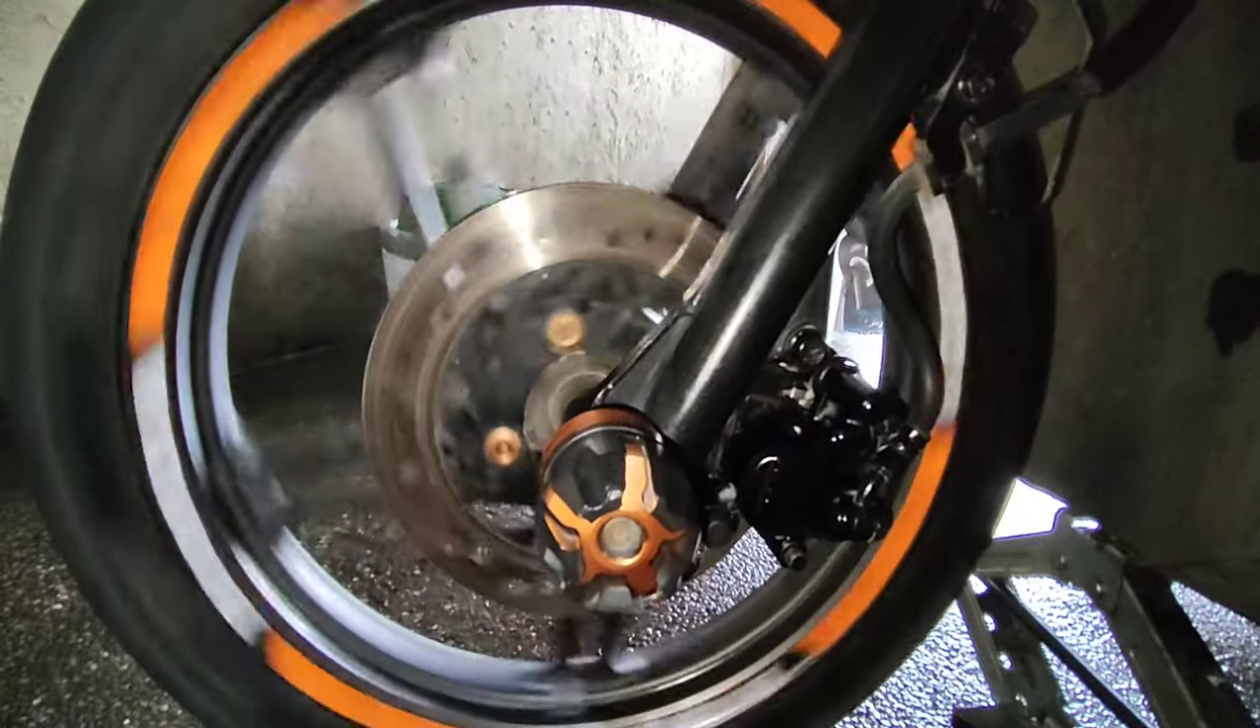So, nakabitan natin uli yung caliper, no?